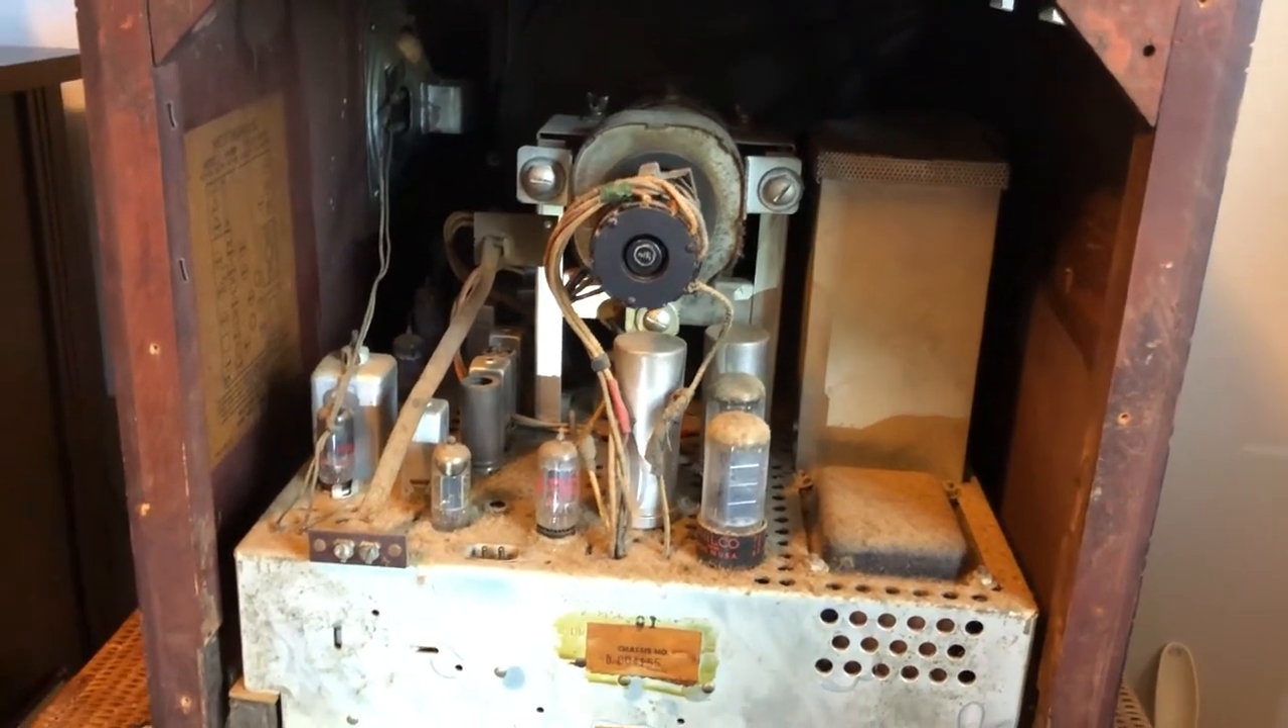I just took off the back and everything looks to be alright.